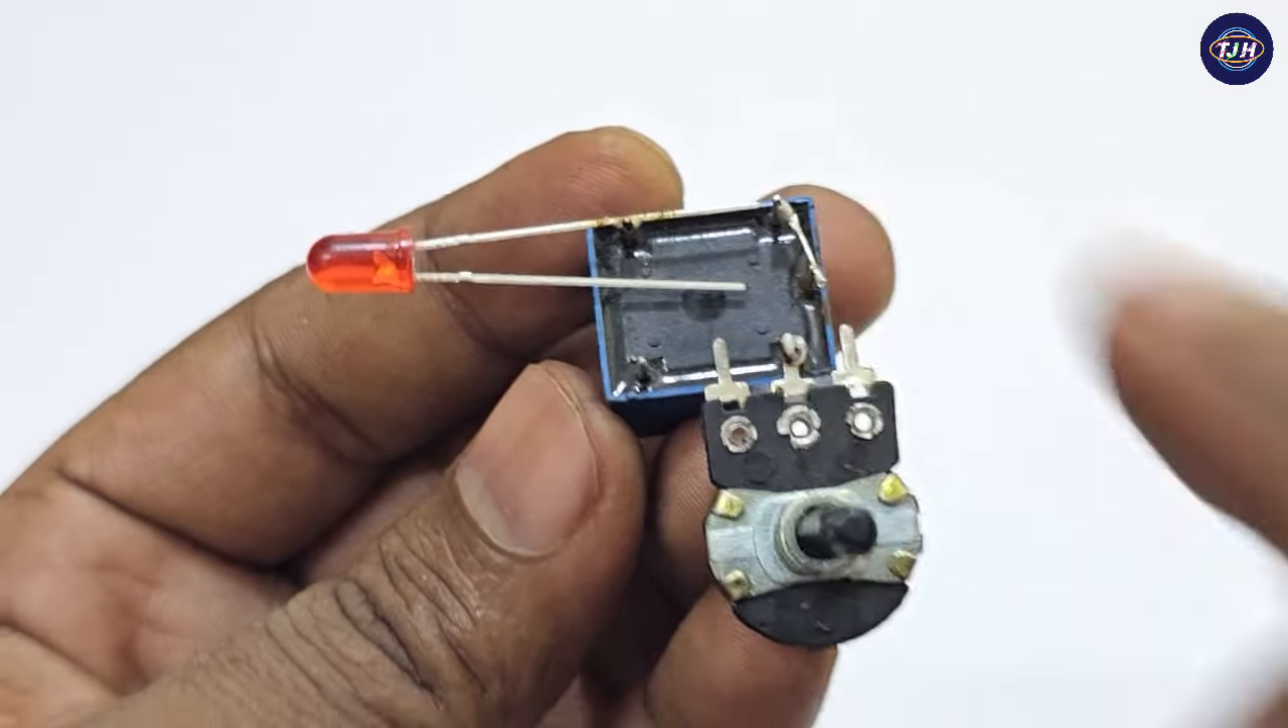यहाँ पर मैंने red LED को लगा लिया है।